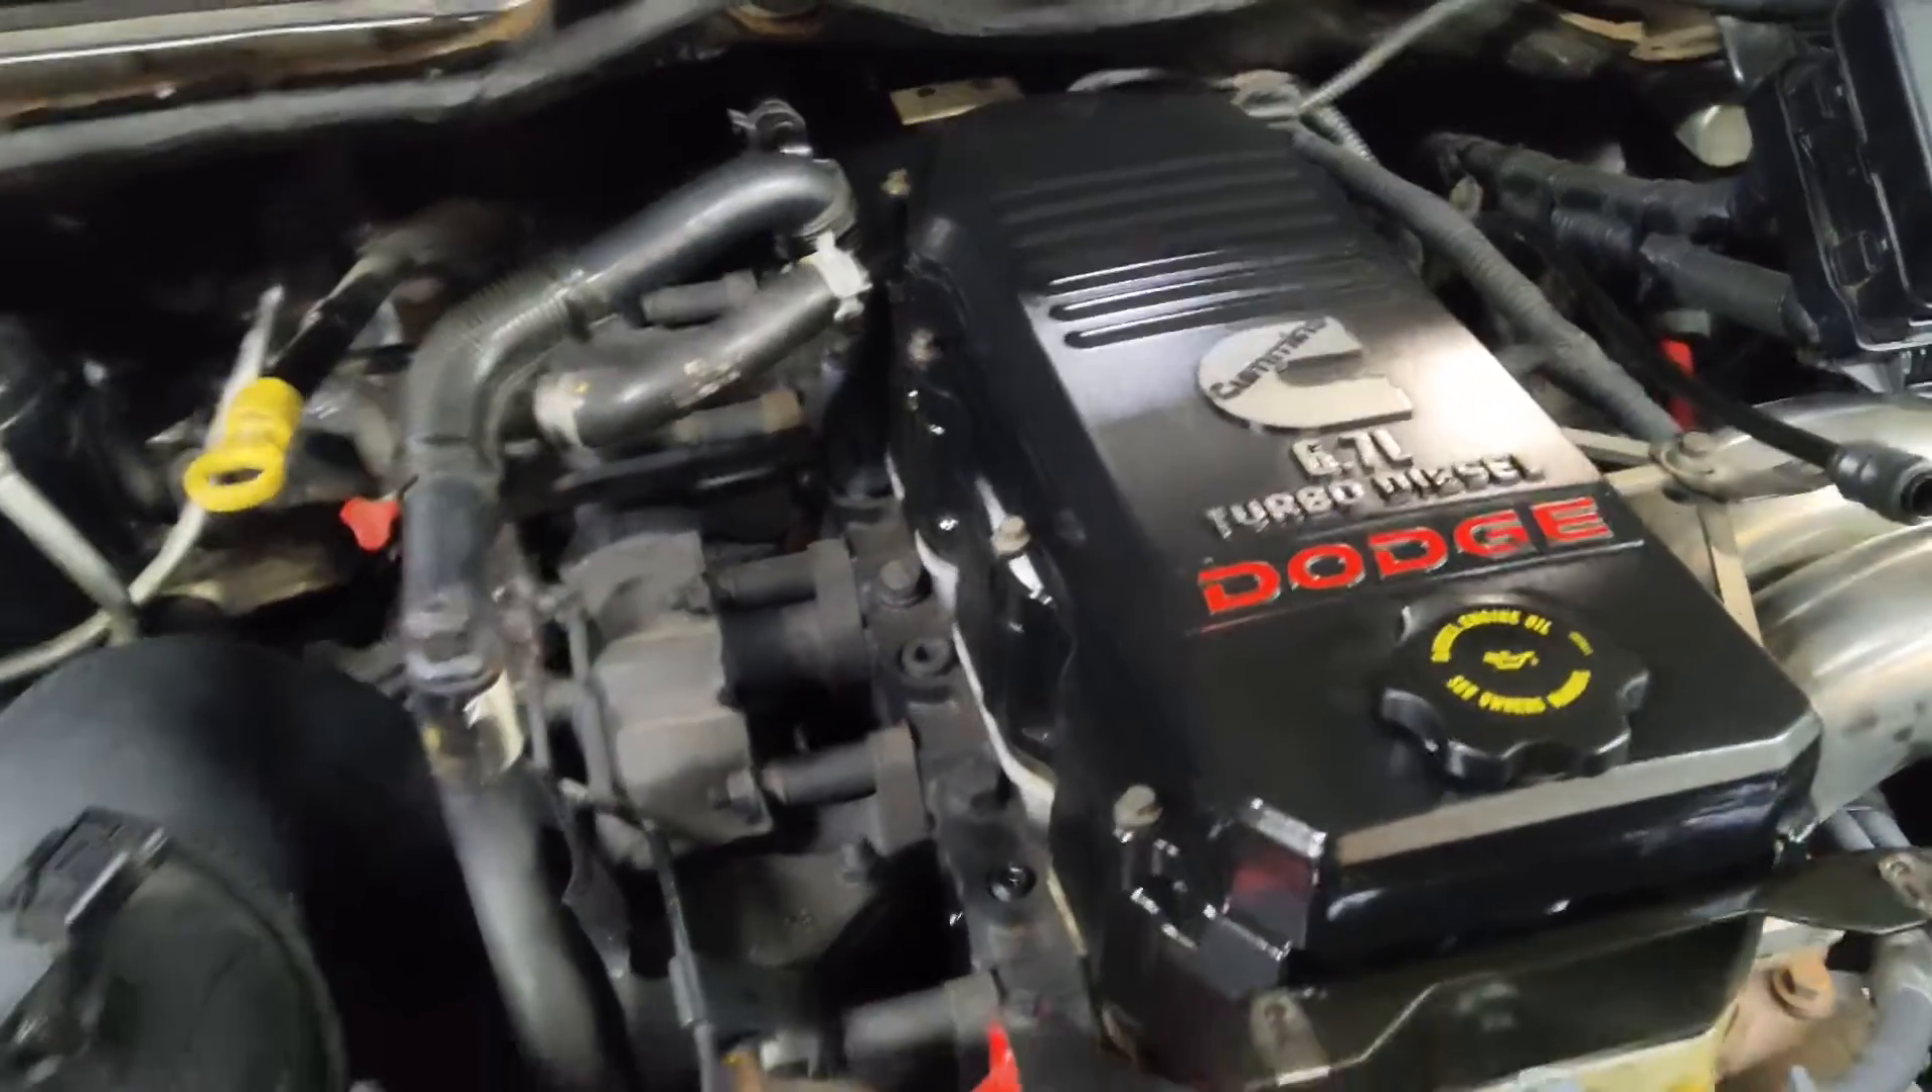We have our cover back on.